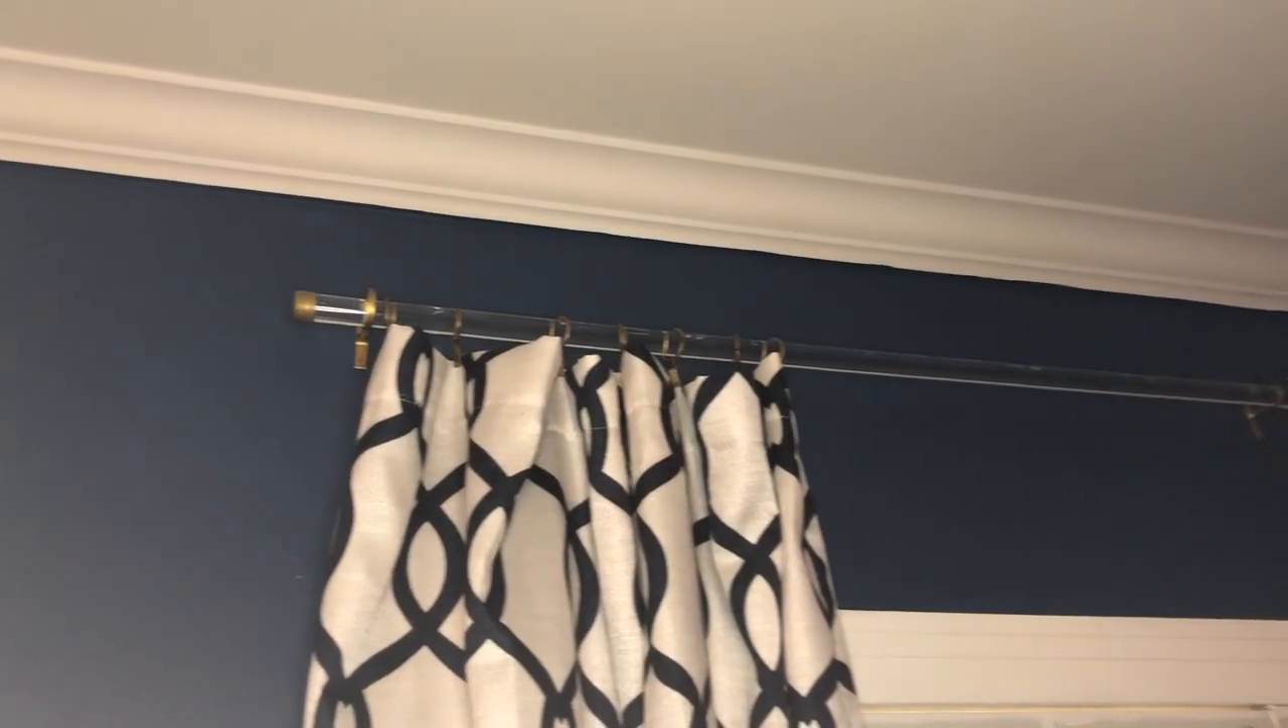So, I have hung the curtains and this is the end result.